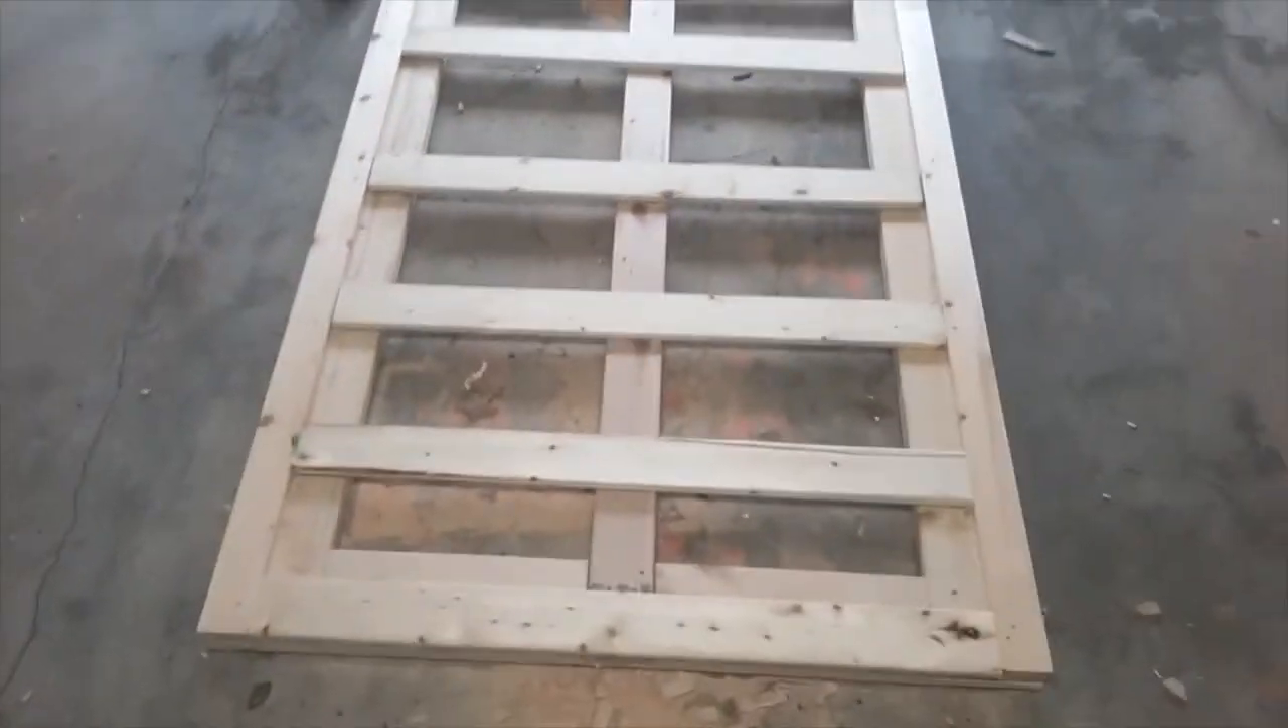Got the slats in now. I am going to screw them.